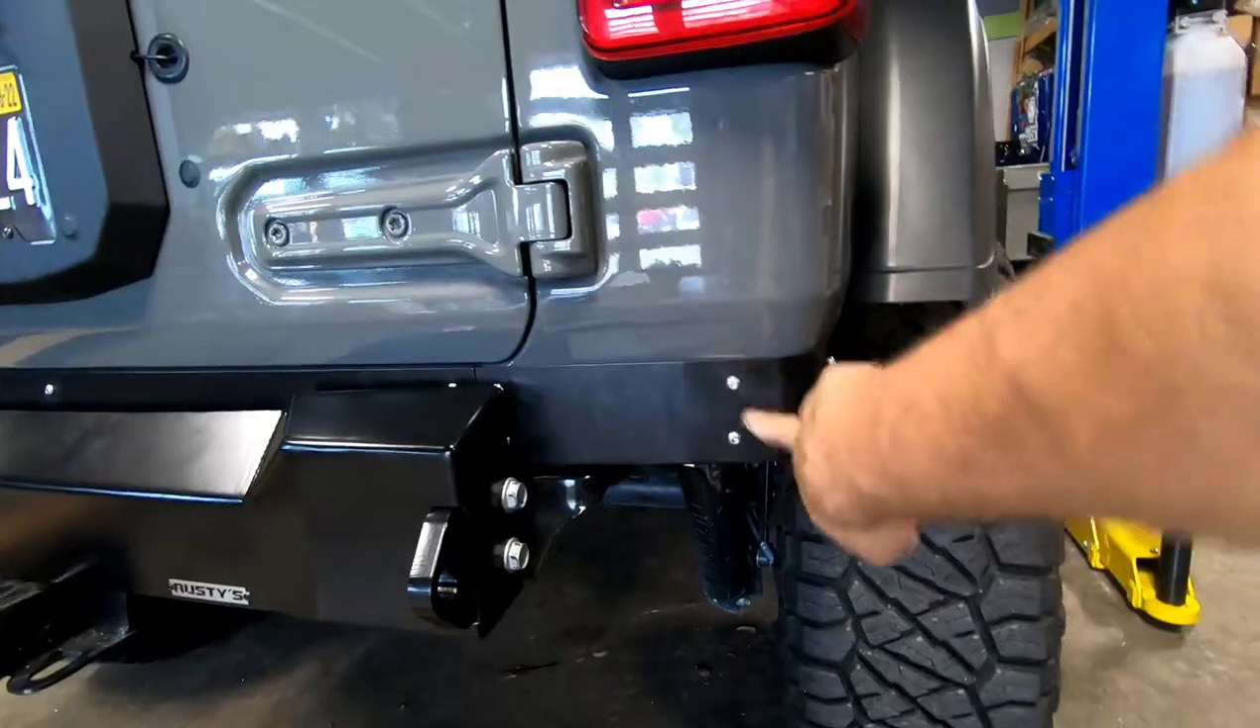All right guys so i got the bumper delete all done on this jeep.